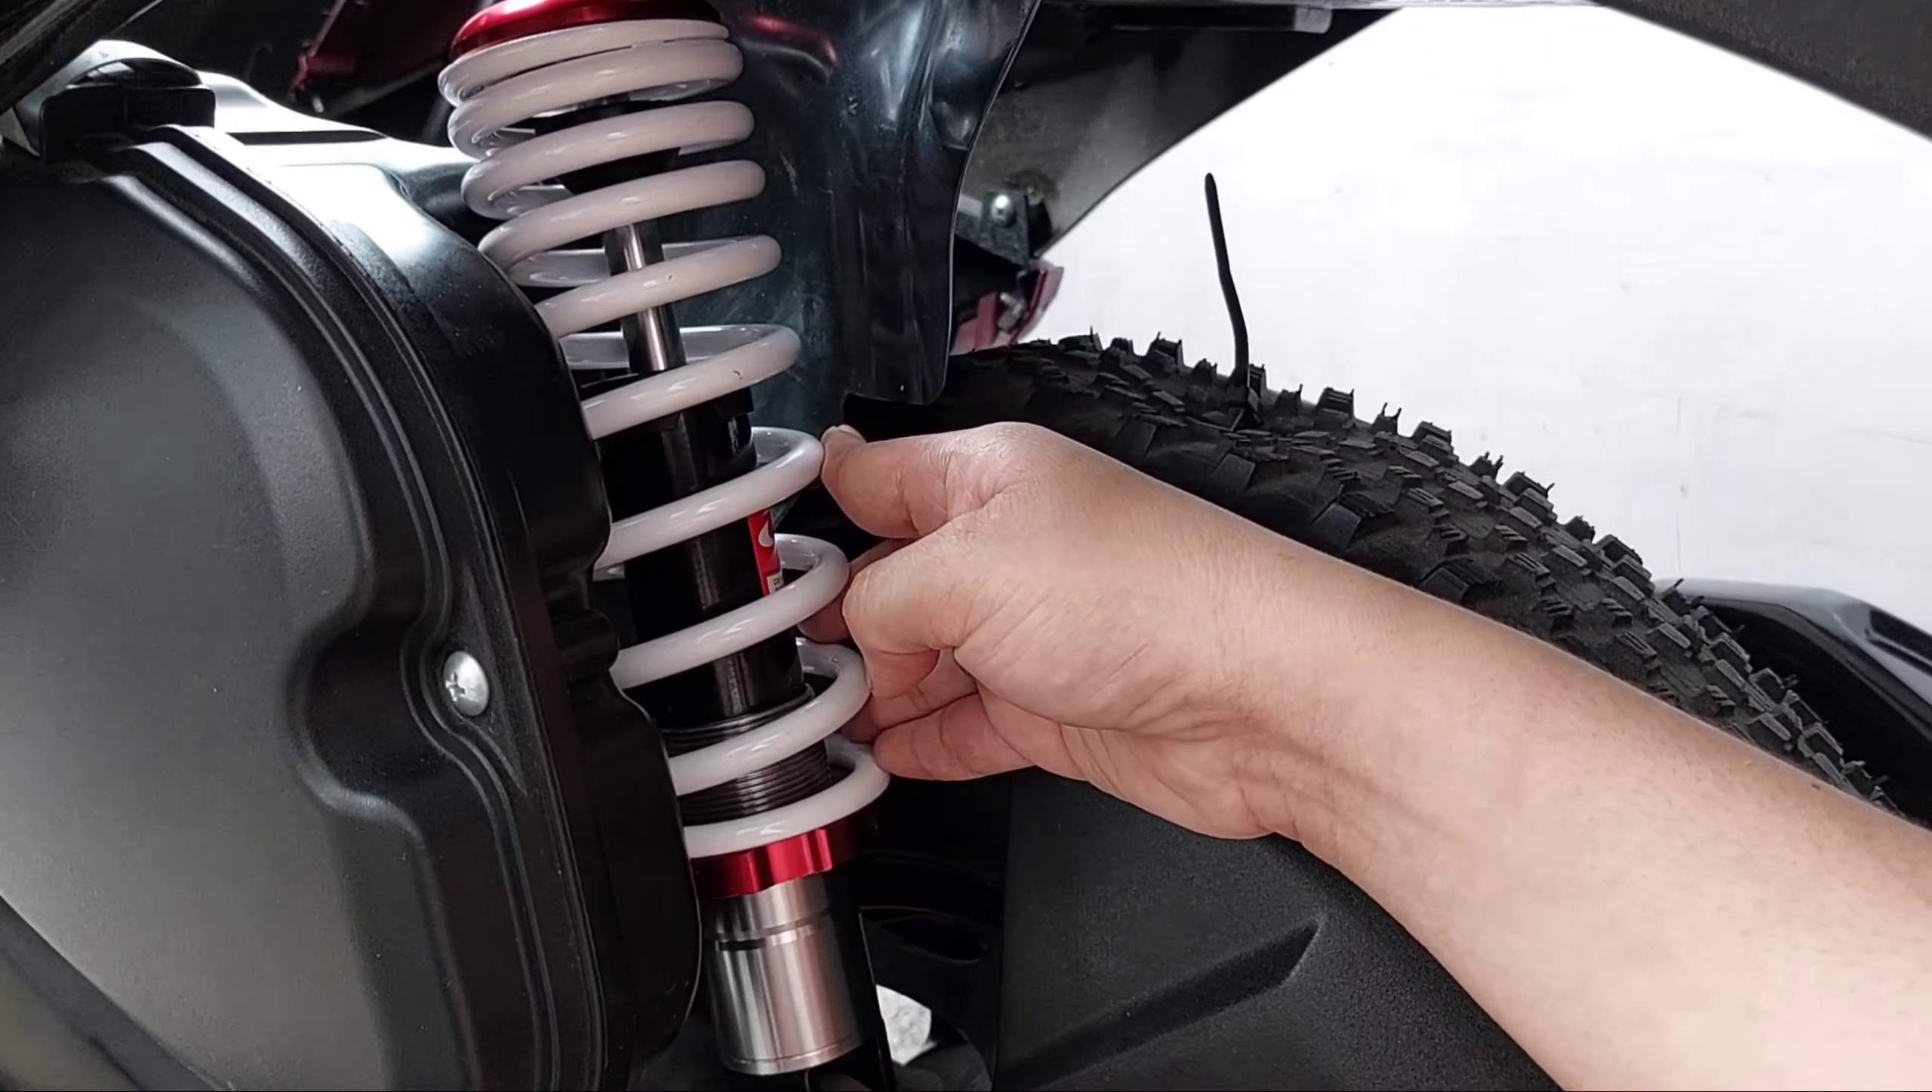Okay guys, so, naipasok na natin yung shock.